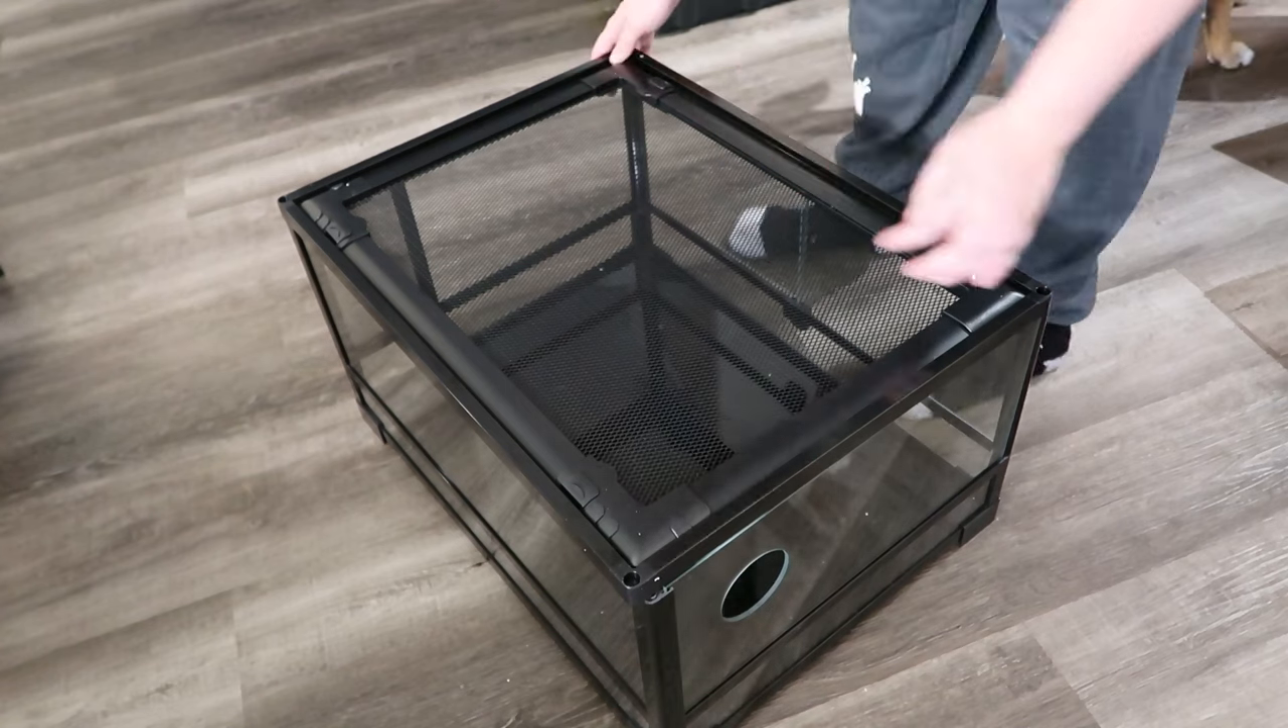And then the top just sits right on to make sure that everything is lined up. The corners are lined up, the sides are lined up, that way it sits on properly.